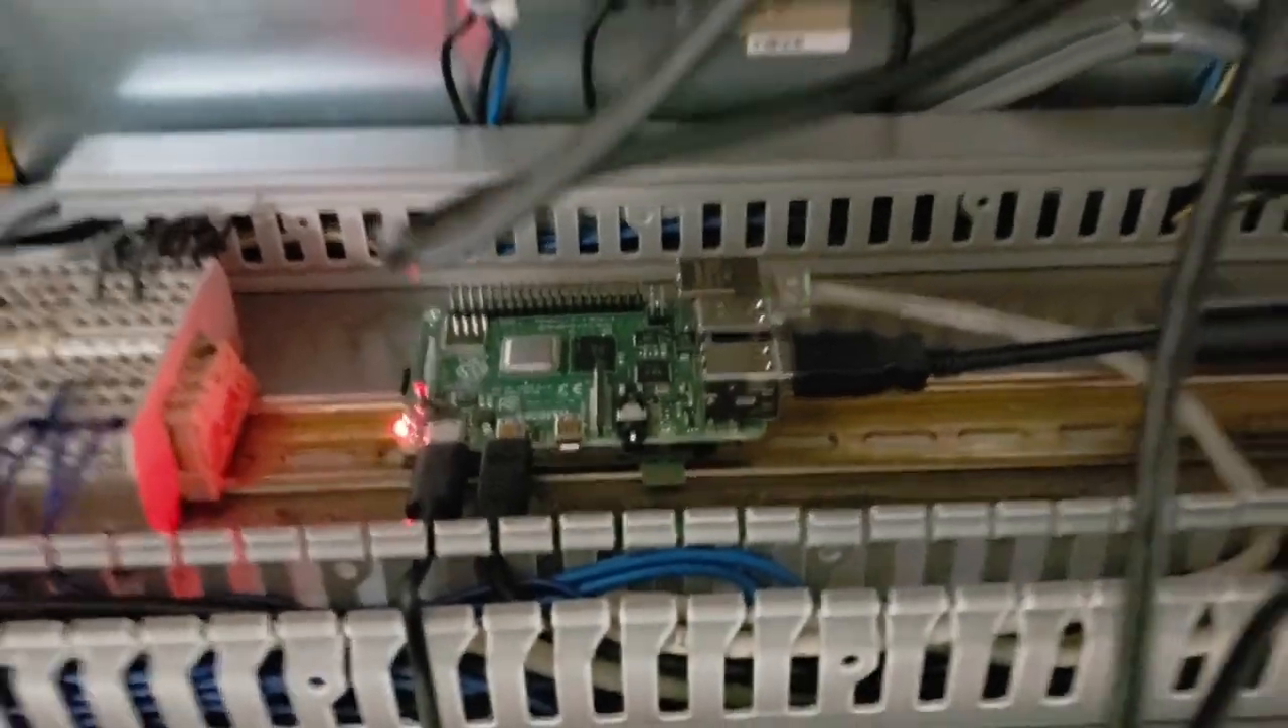And, and, and, there it is. Mr. Pi. I got Mr. Pi mounted to the DIN rail.